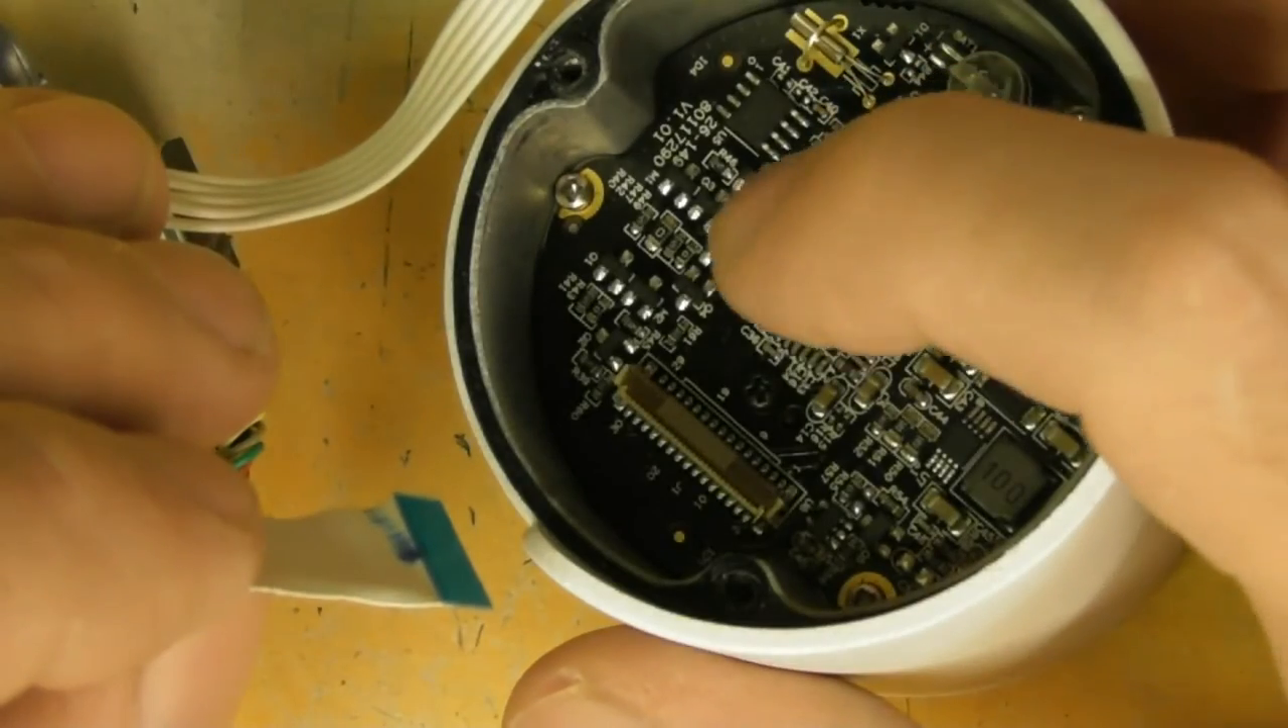All right well I've got the camera PCB back installed and this right here is where this ribbon cable goes.